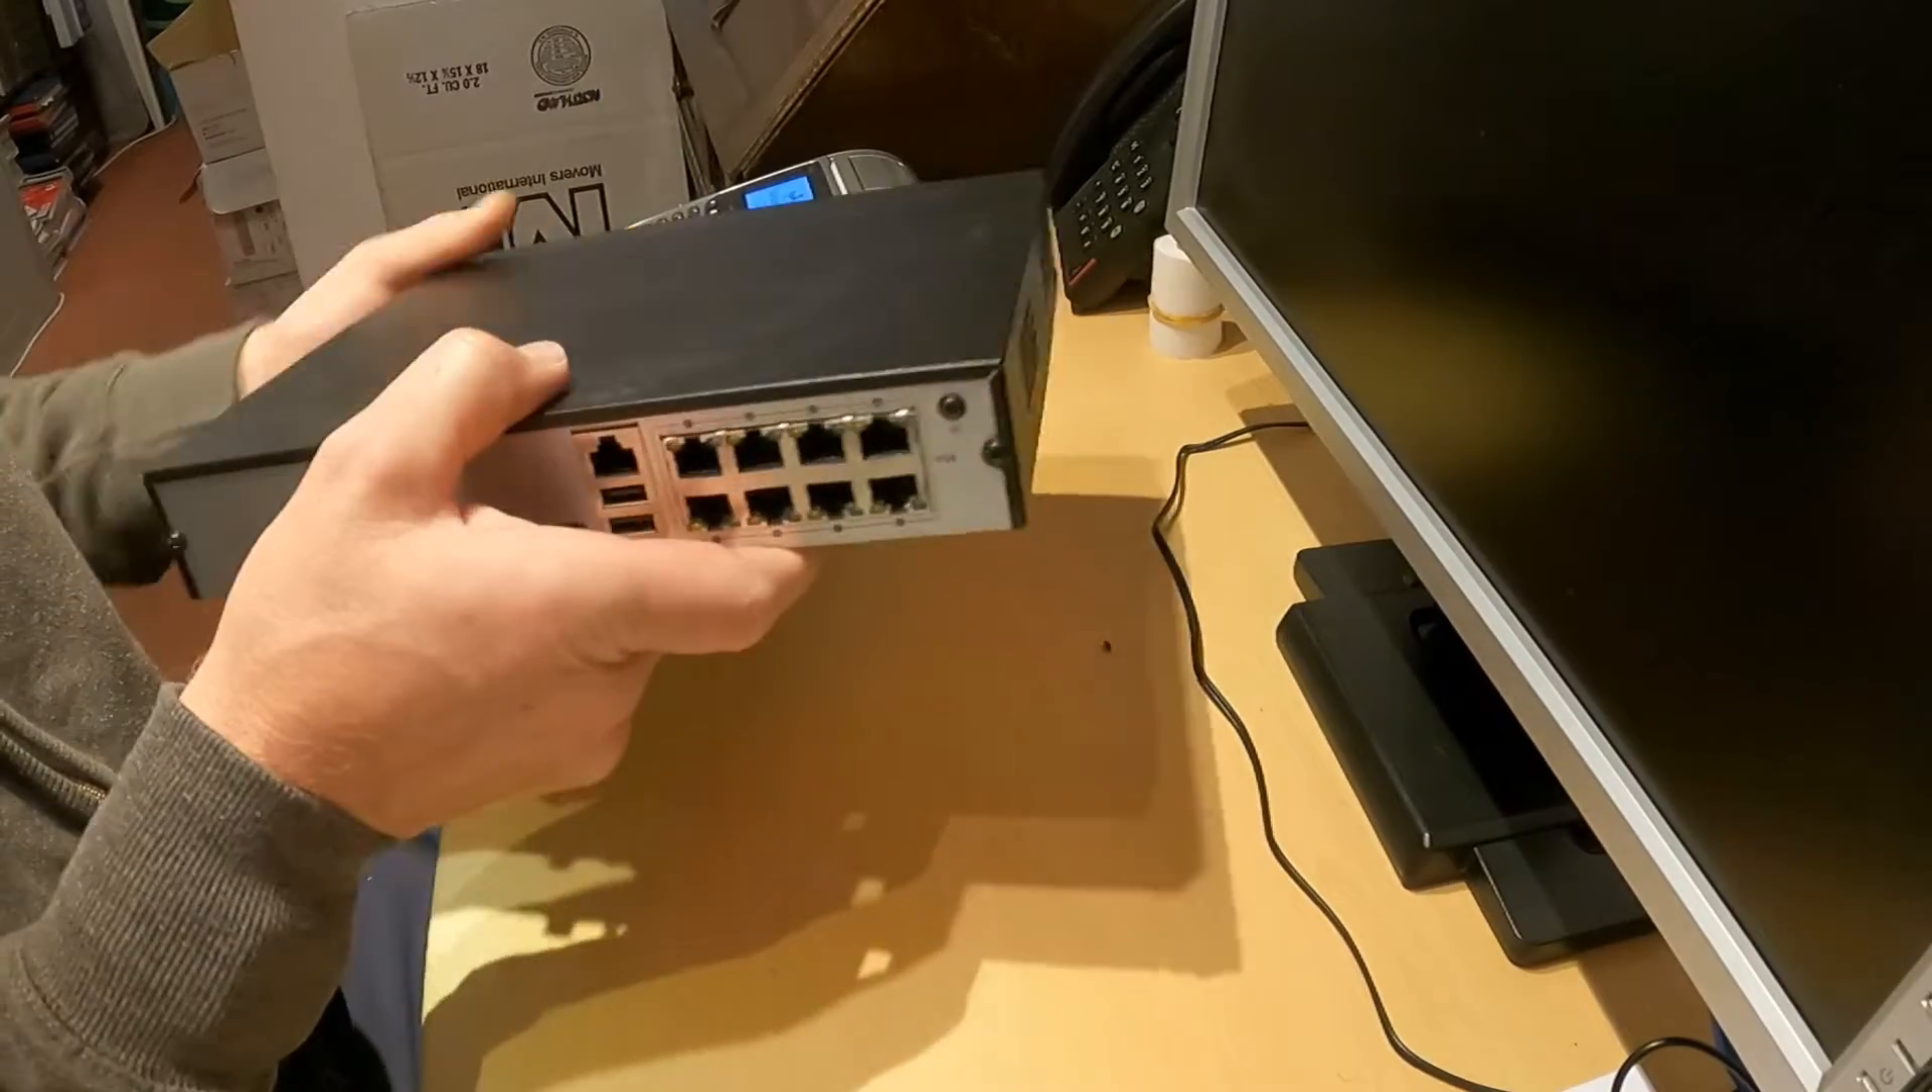Okay so i've got the recorder all the cables disconnected.